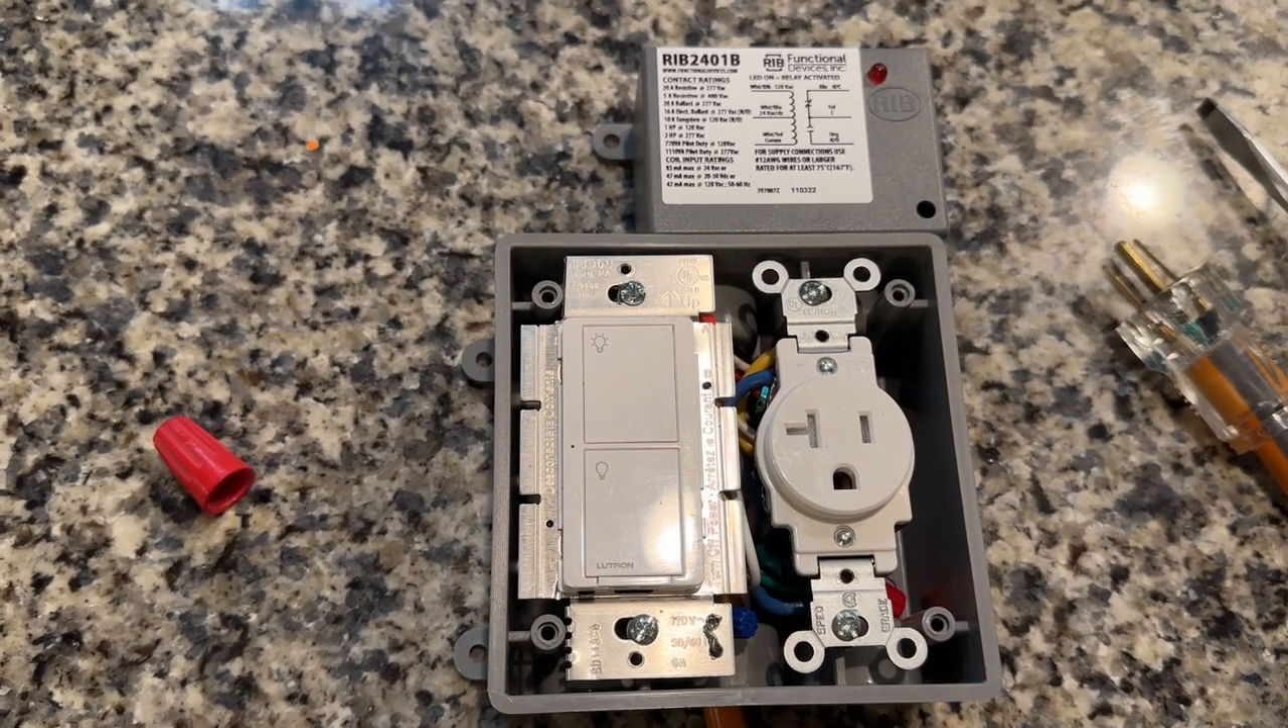So I have the rest of the wiring connections made the switch and the outlet mounted inside their box.